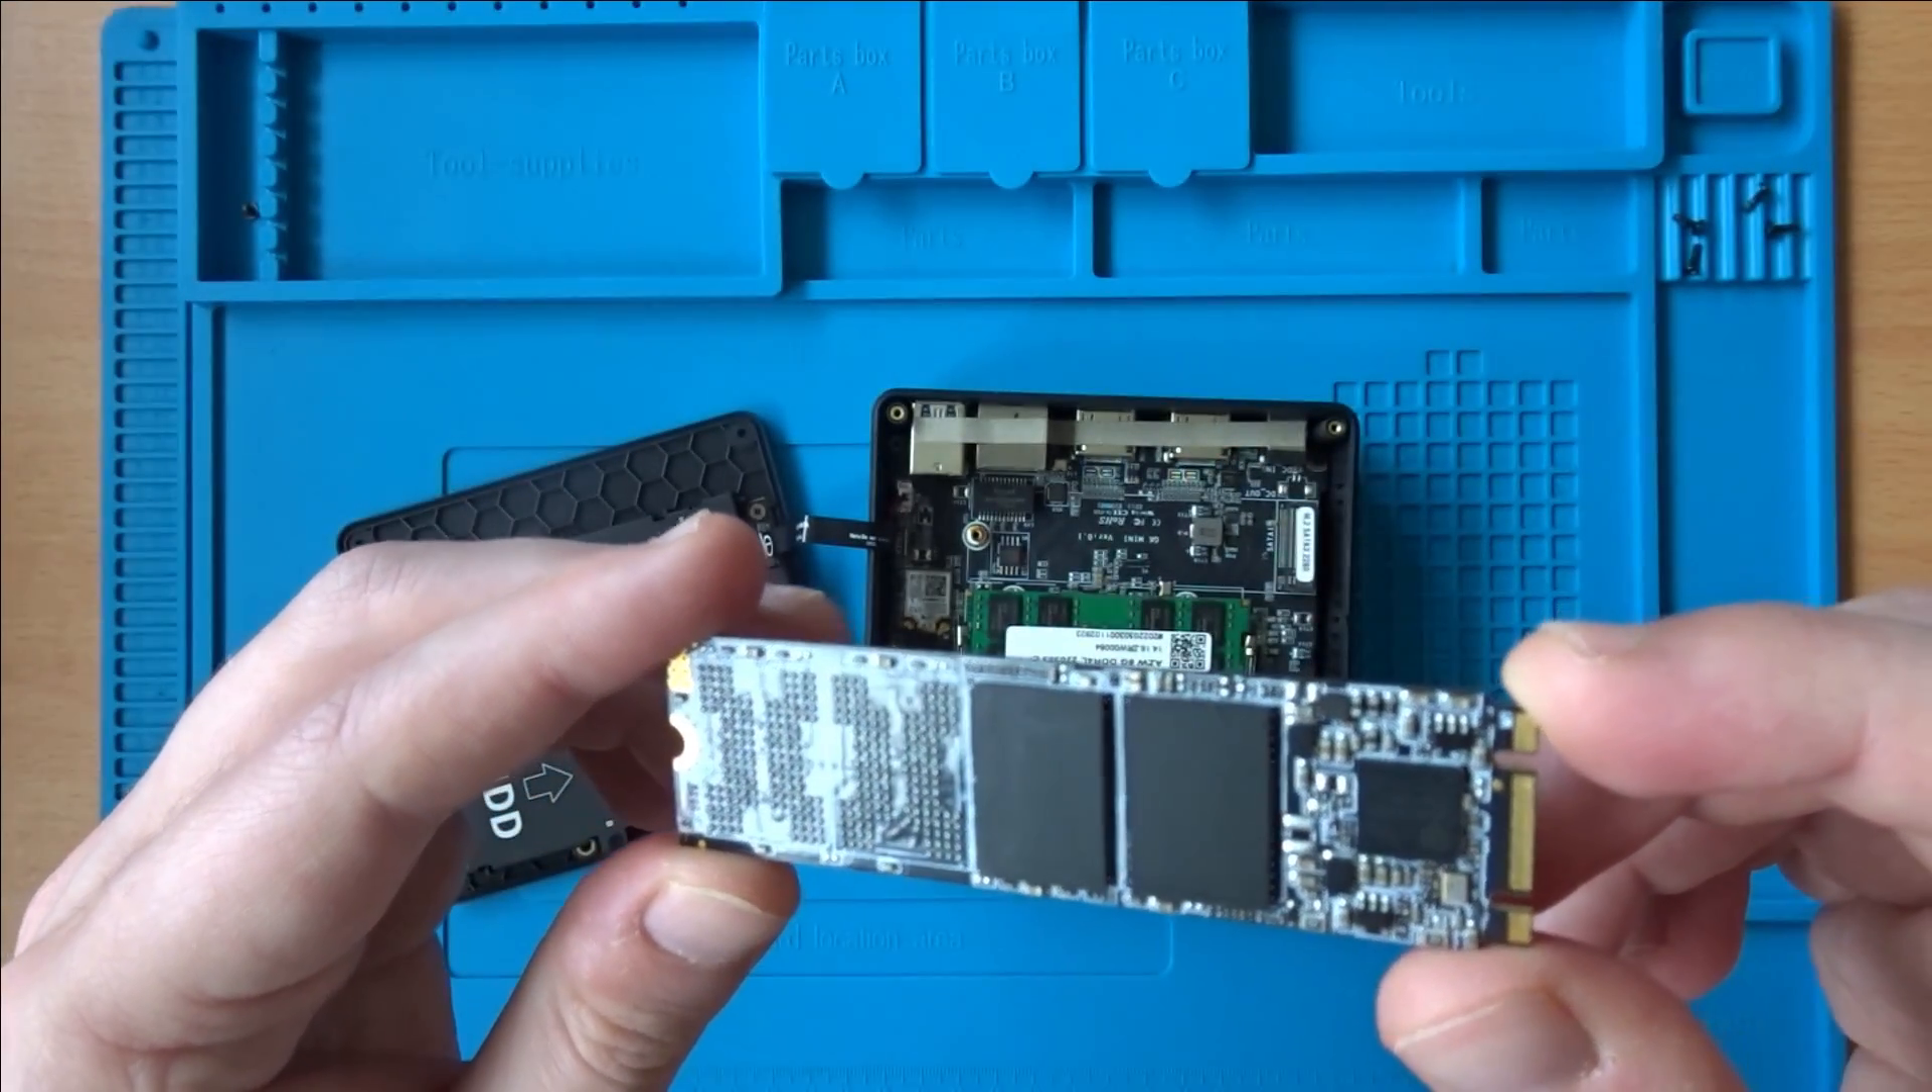A single screw holds the drive in place and with that removed we can now take a closer look at it.